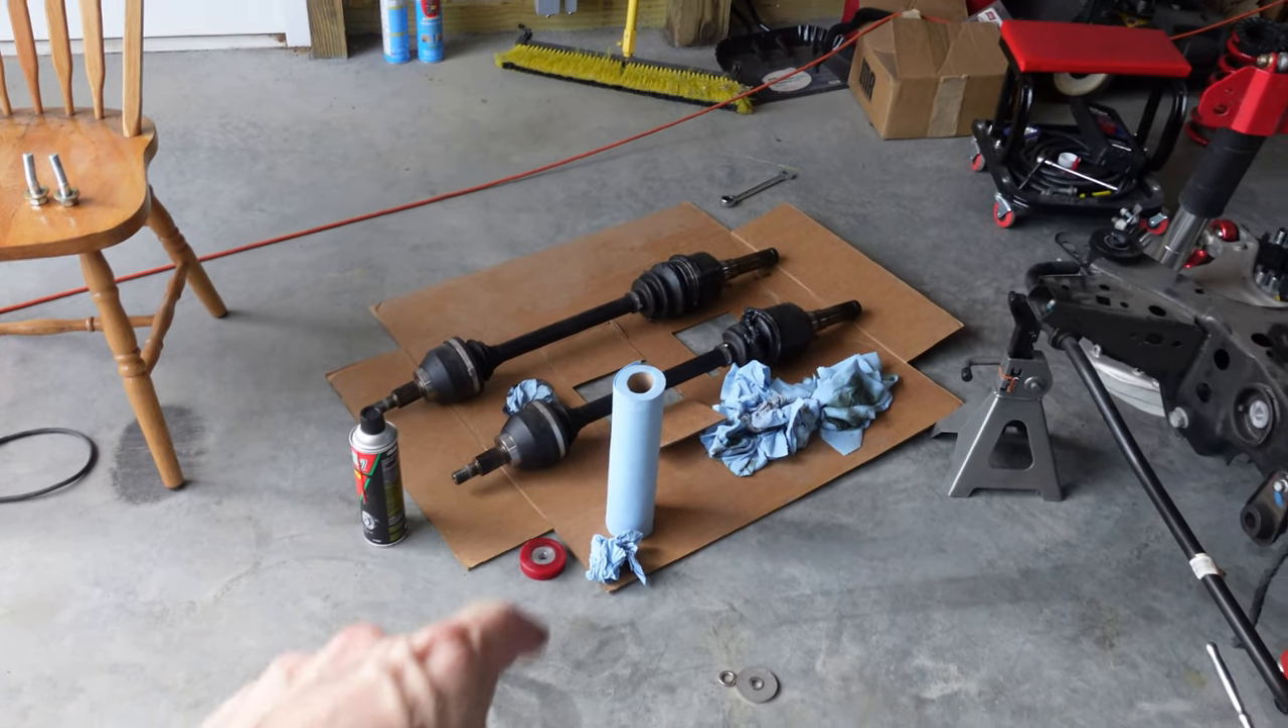I got the axles out got the hubs off whatever you want to call them.